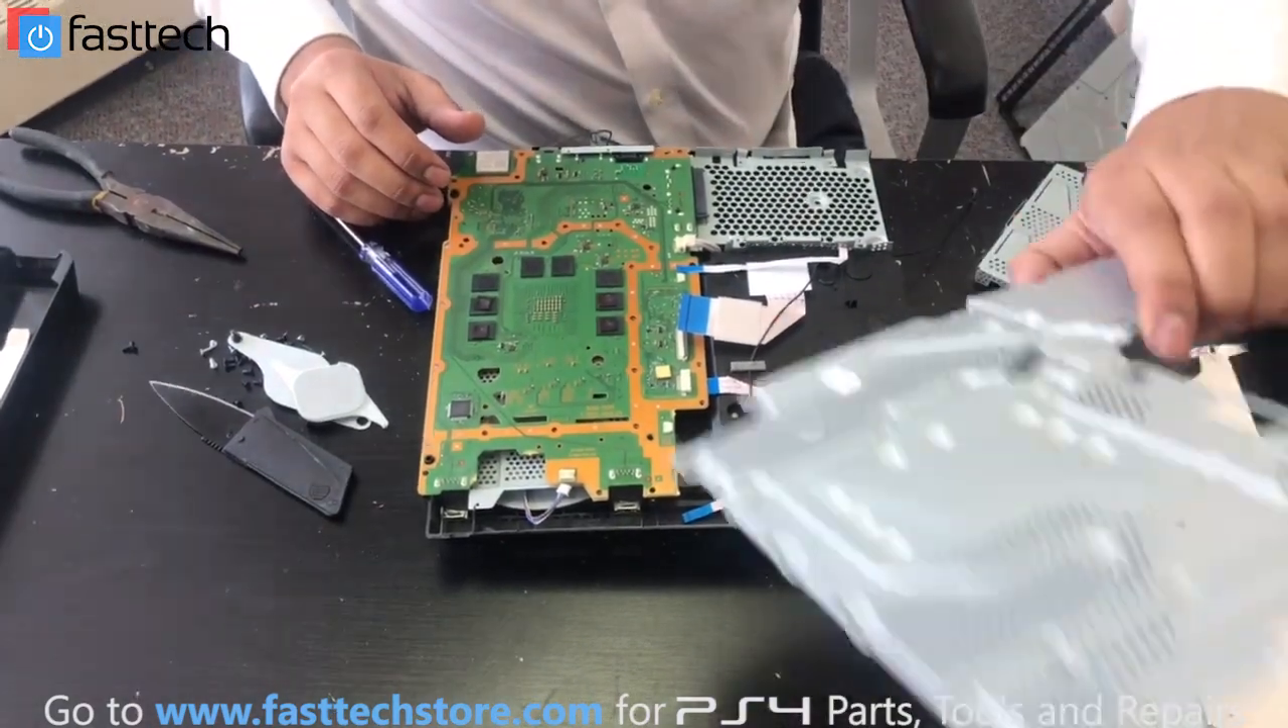We took the back plate off.